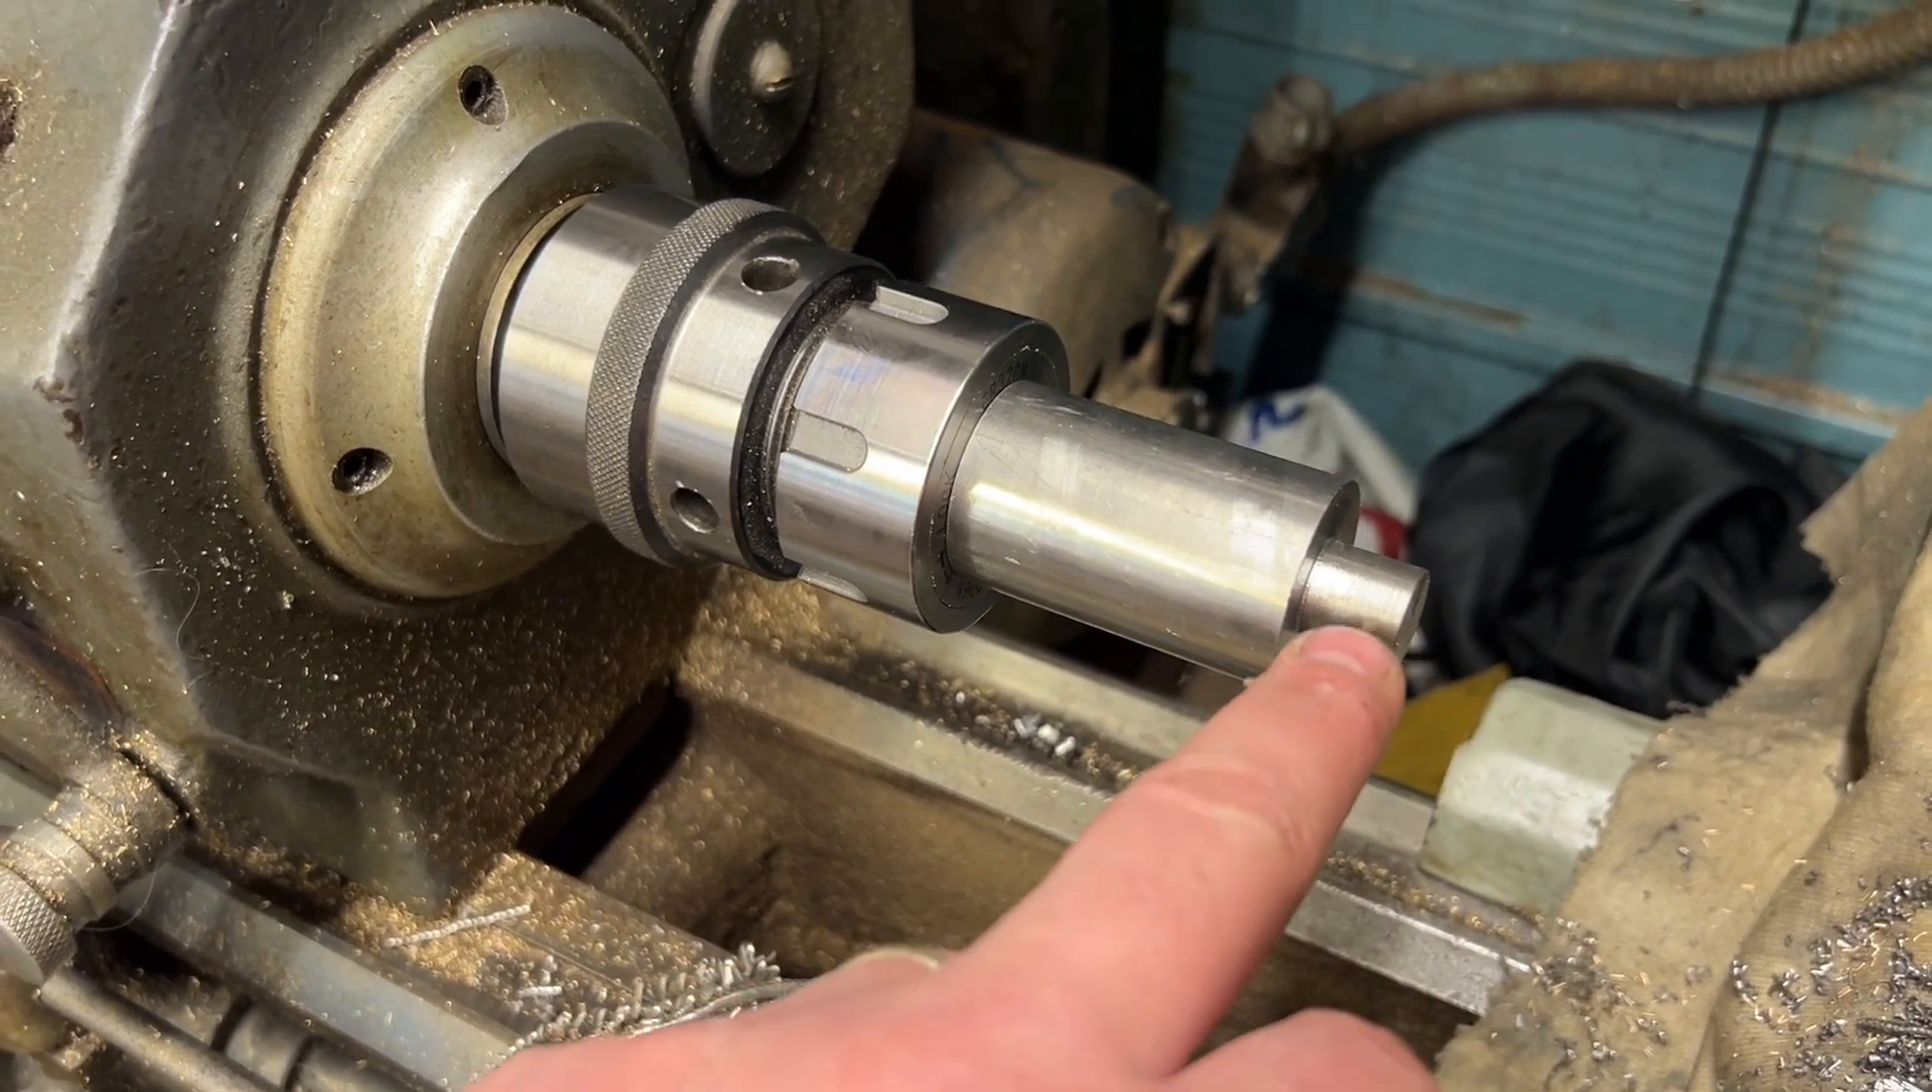We've just mounted up our piece of steel.